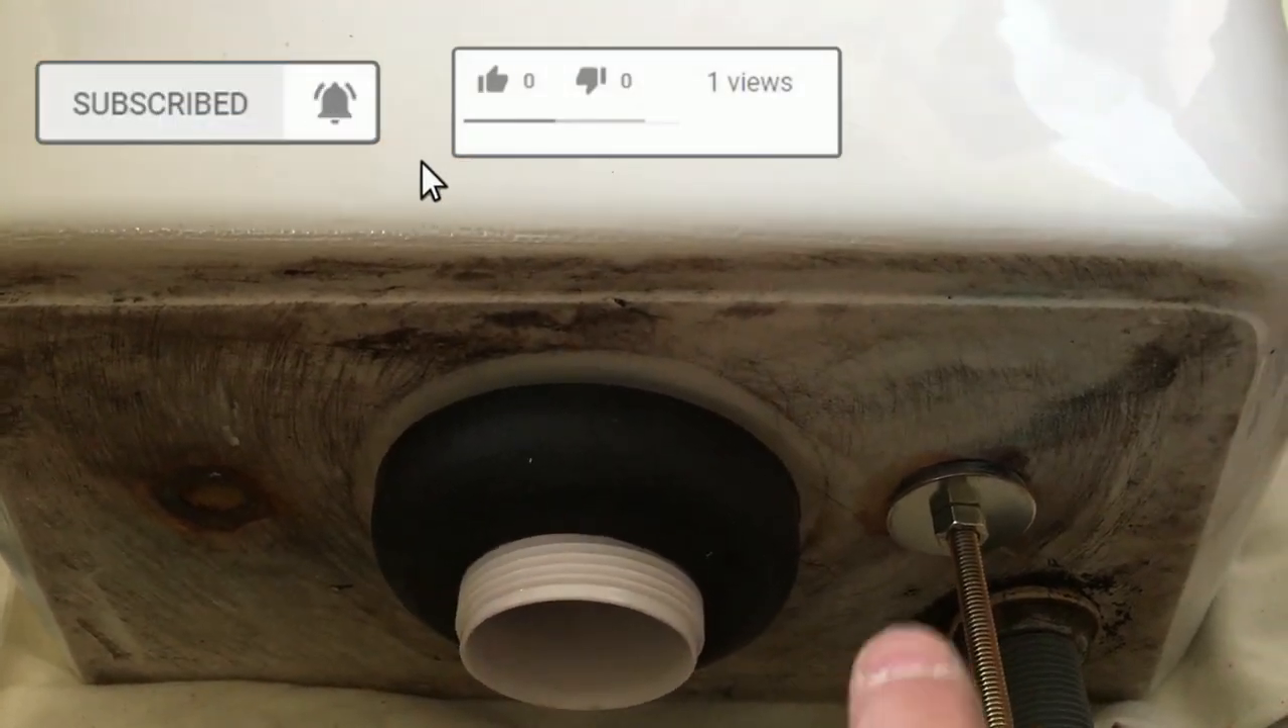We've got the donut, the new donut washer on.